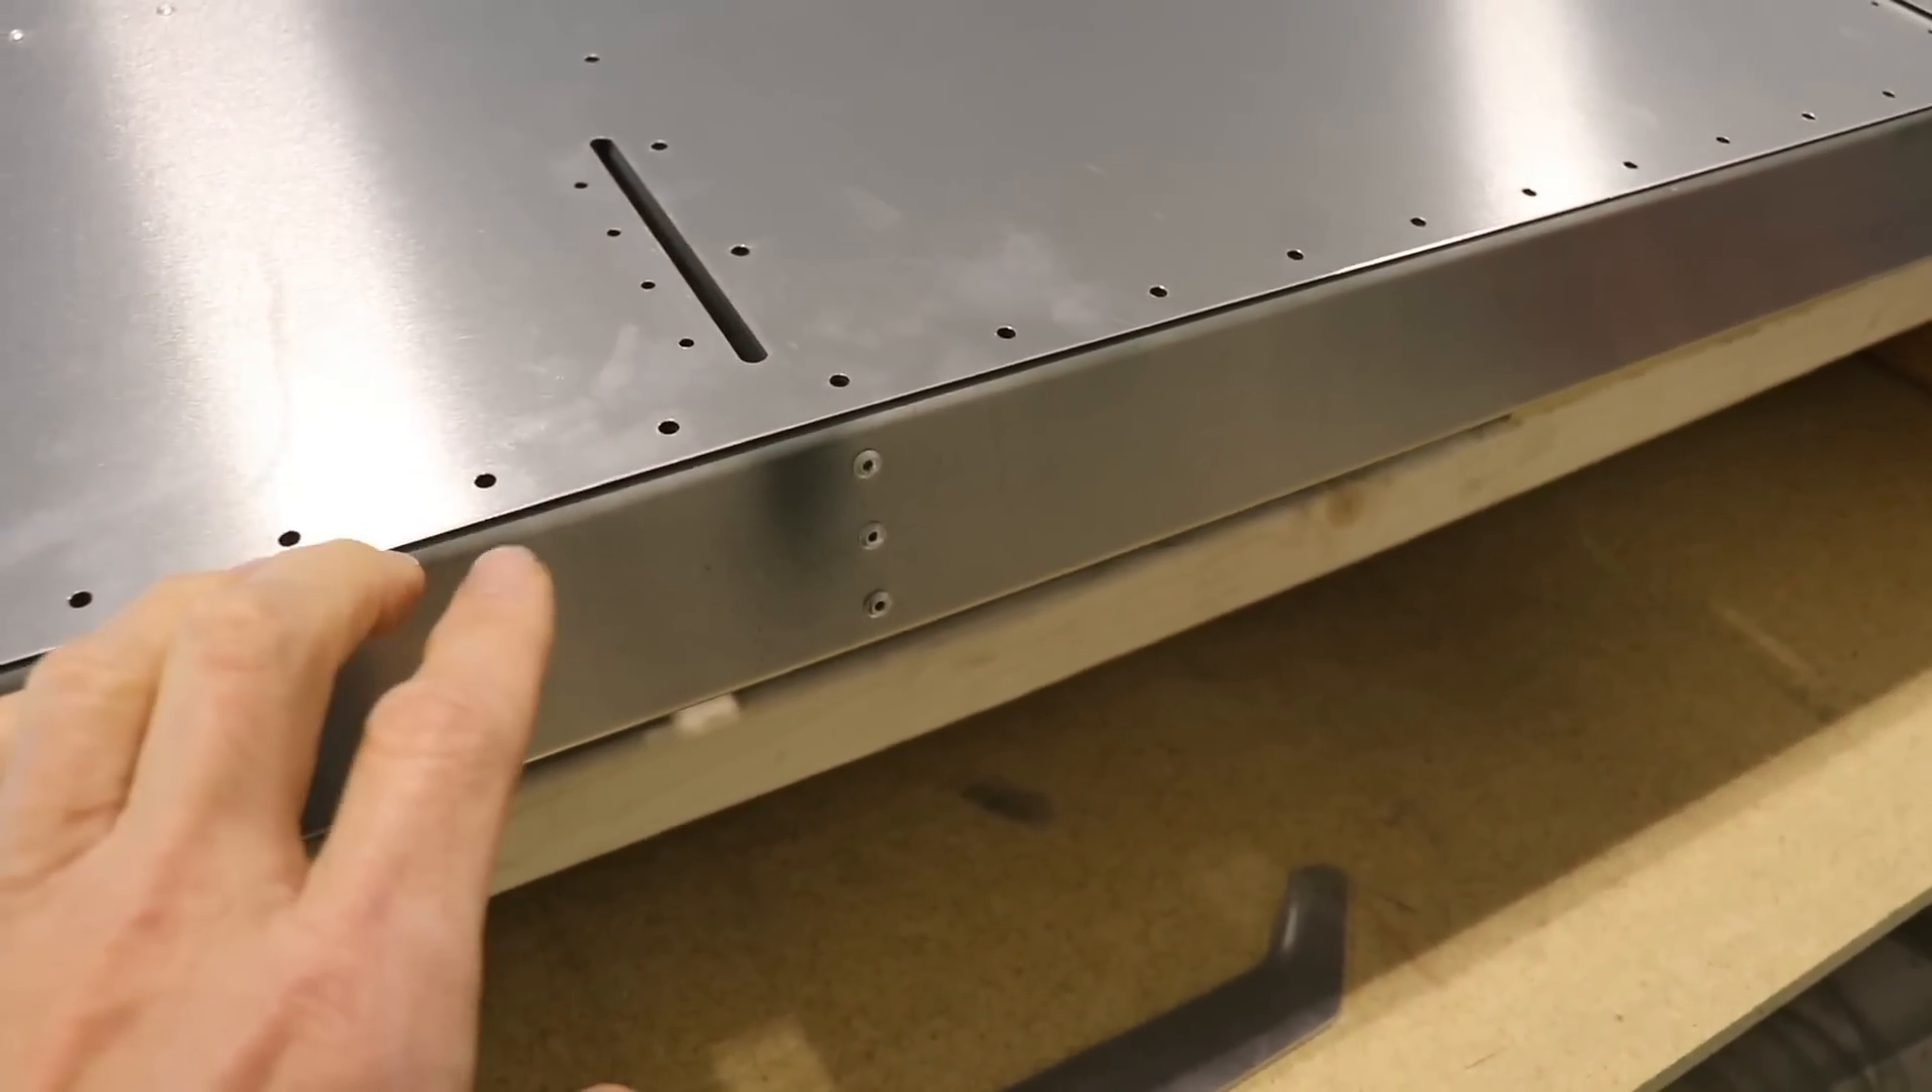On the trailing edge part of the wing I don't have these rivets in or any of these rivets in.